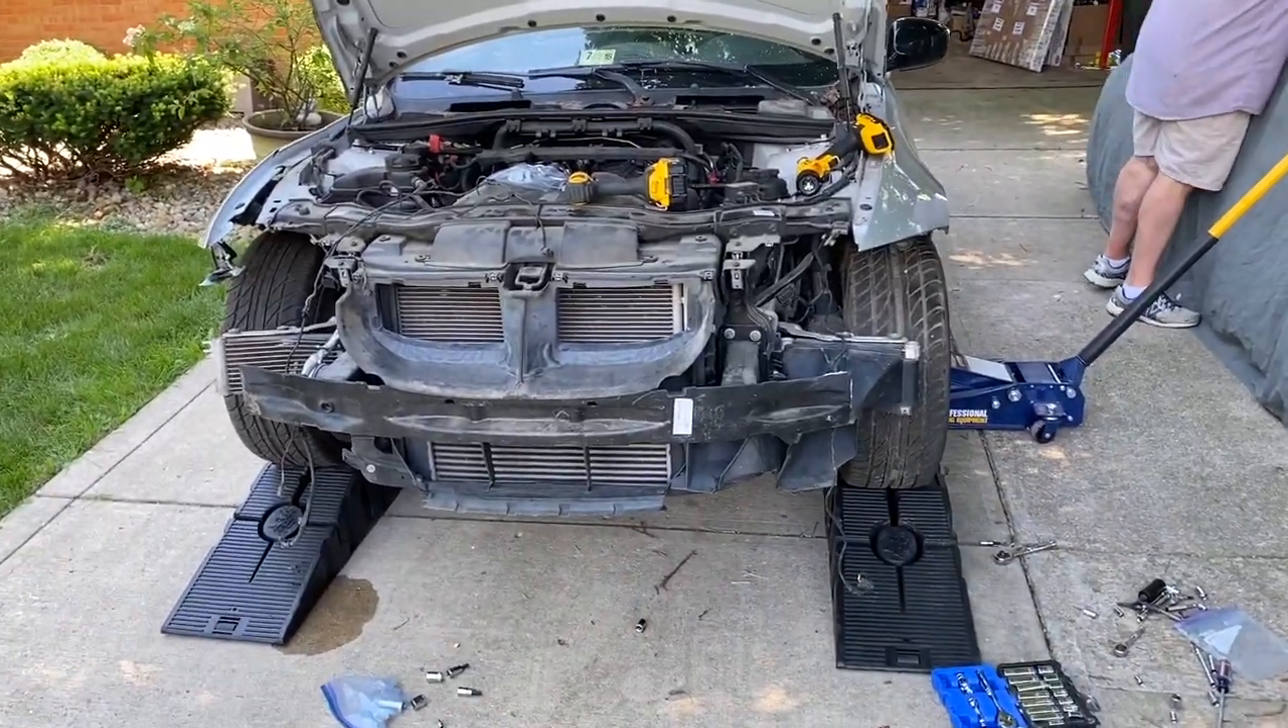All righty guys if you've been watching the time lapse you see you've seen some of the struggles we've gone through but we have the bumper off we have both headlights off.